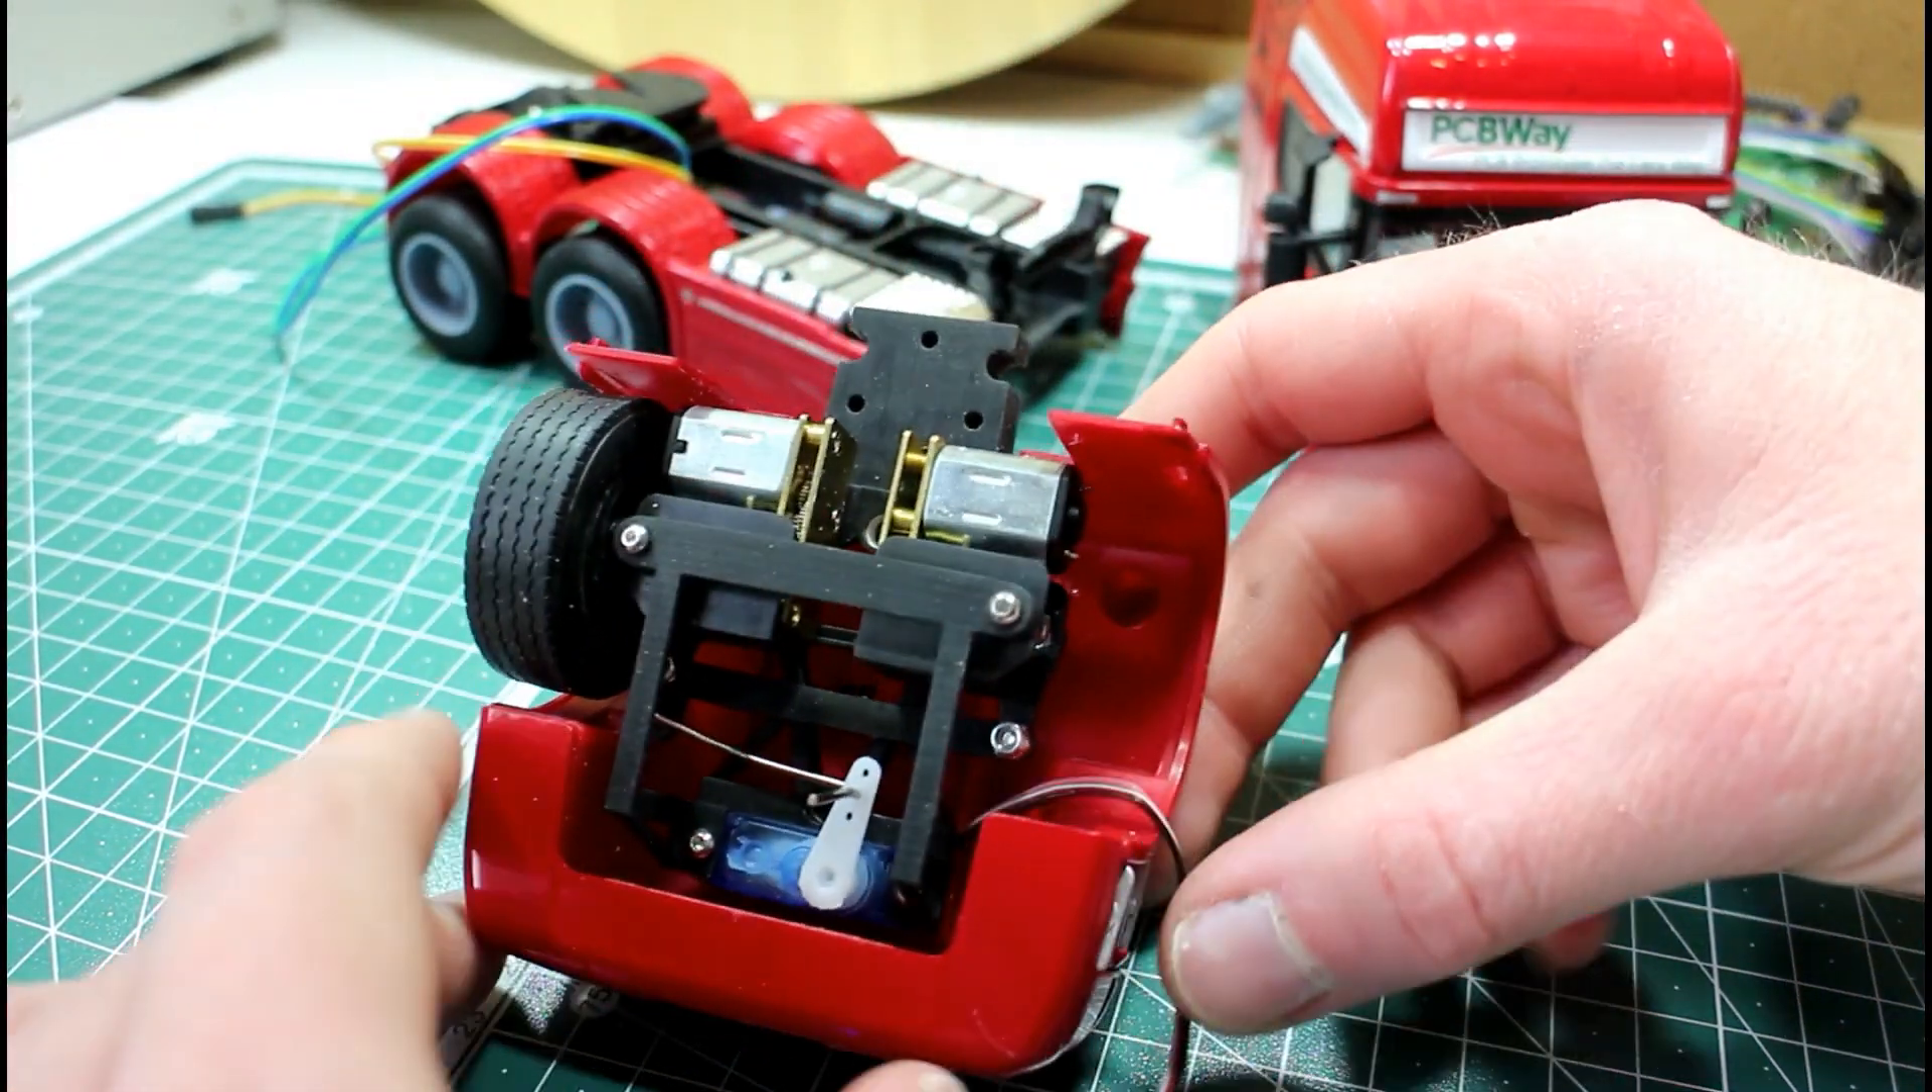I have our steering mechanism mounted into the lower half of the cab here.